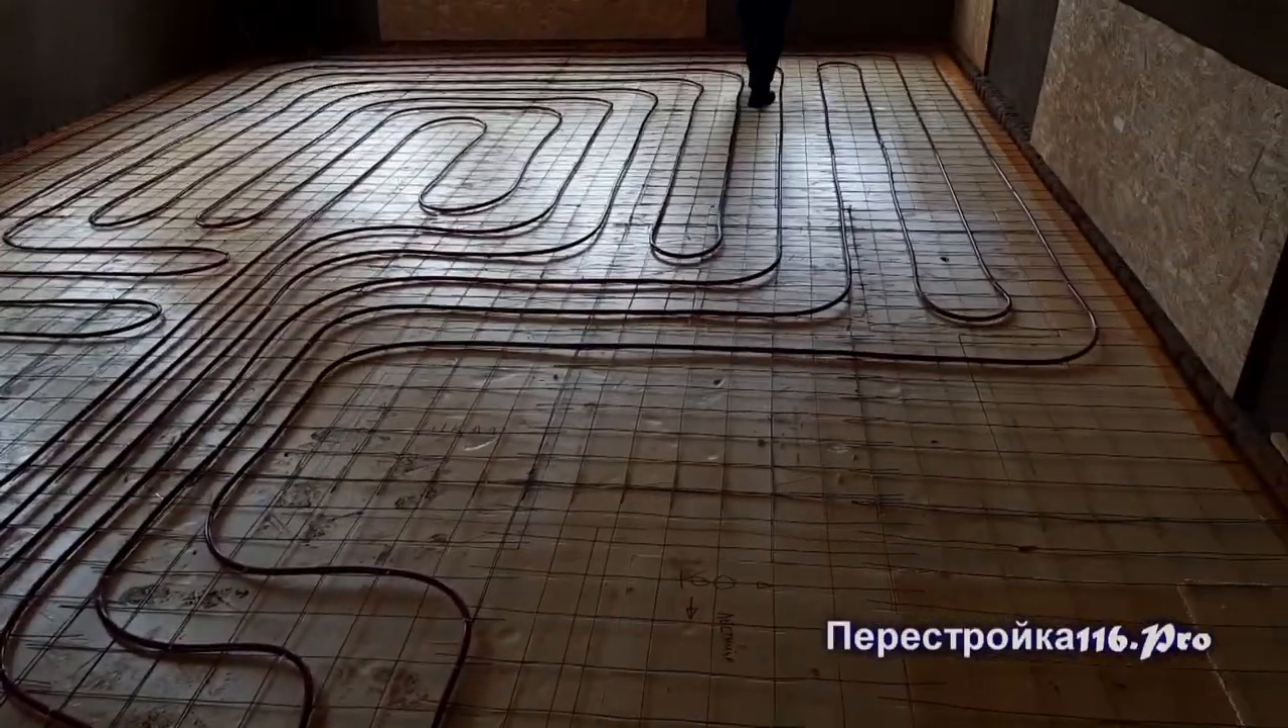Пока вот на данном этапе пол смонтирован остается теперь его залить.